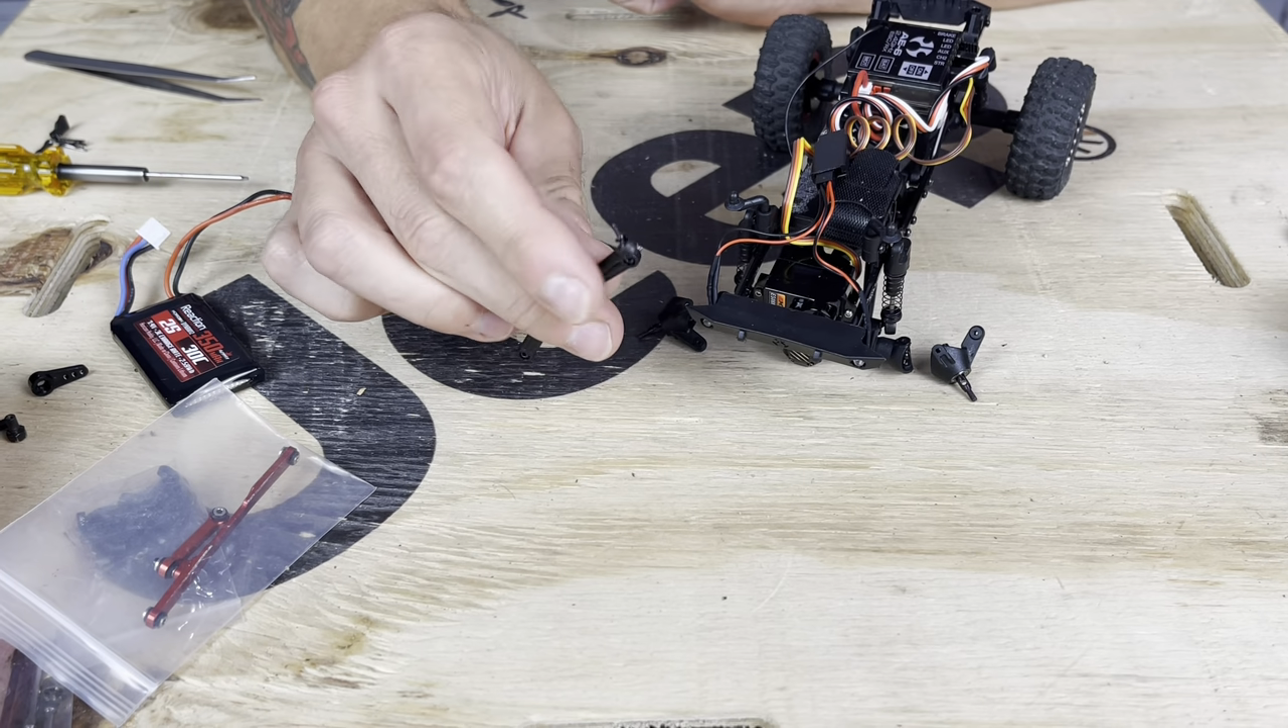So we've got the front end pretty much apart.